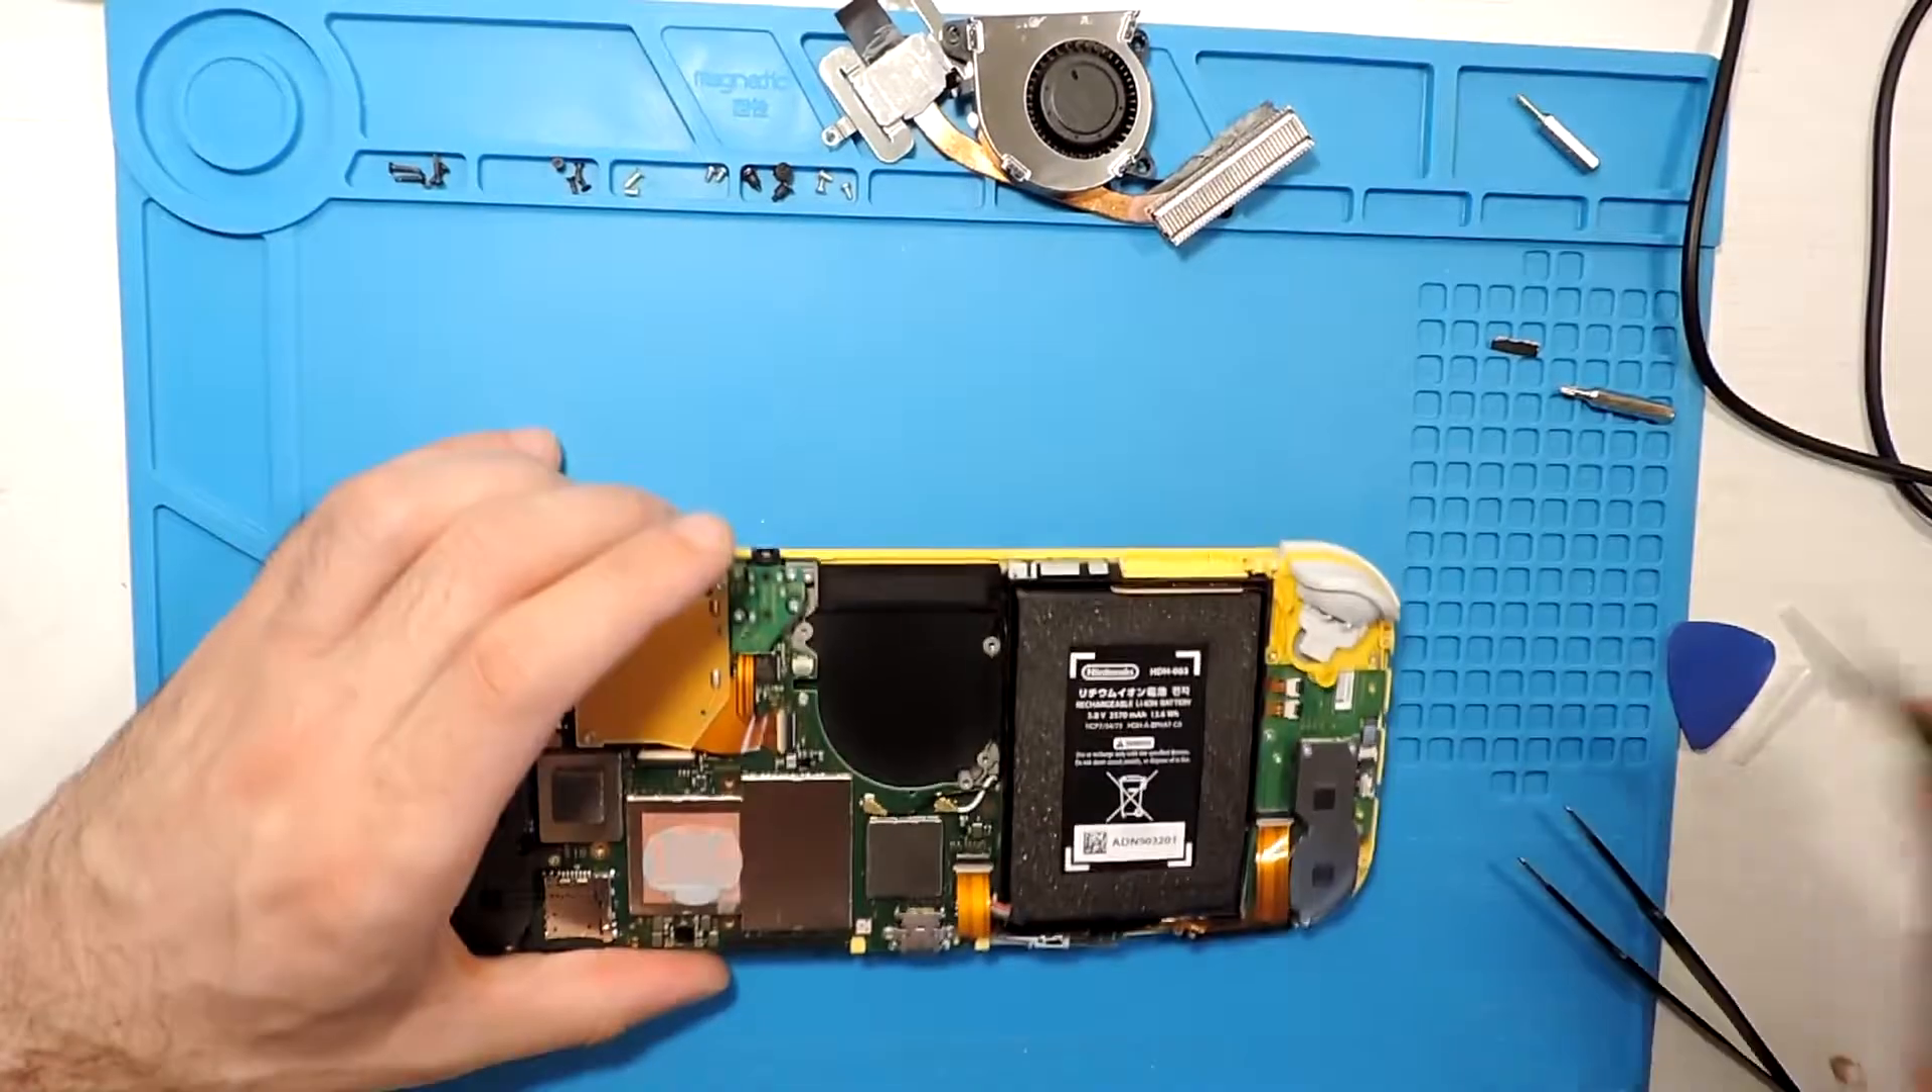Okay so we have the fan out.